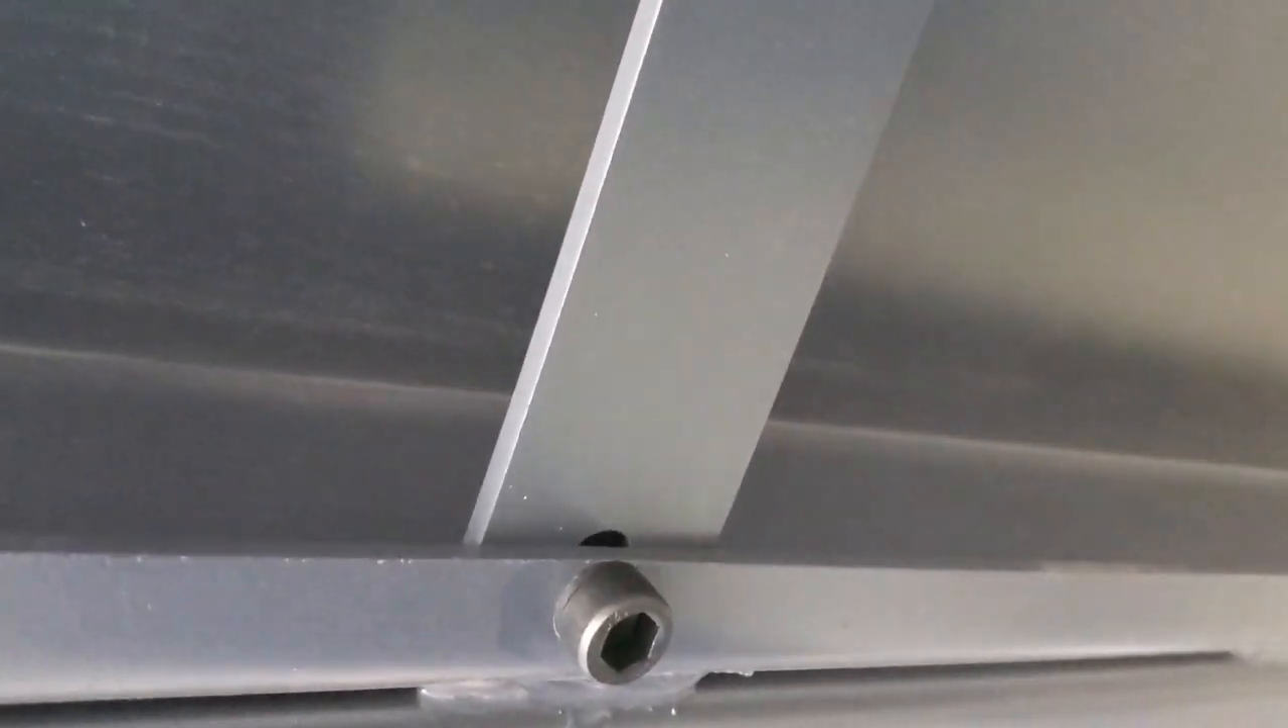And this is what the runway bracket or strap looks like once installed.